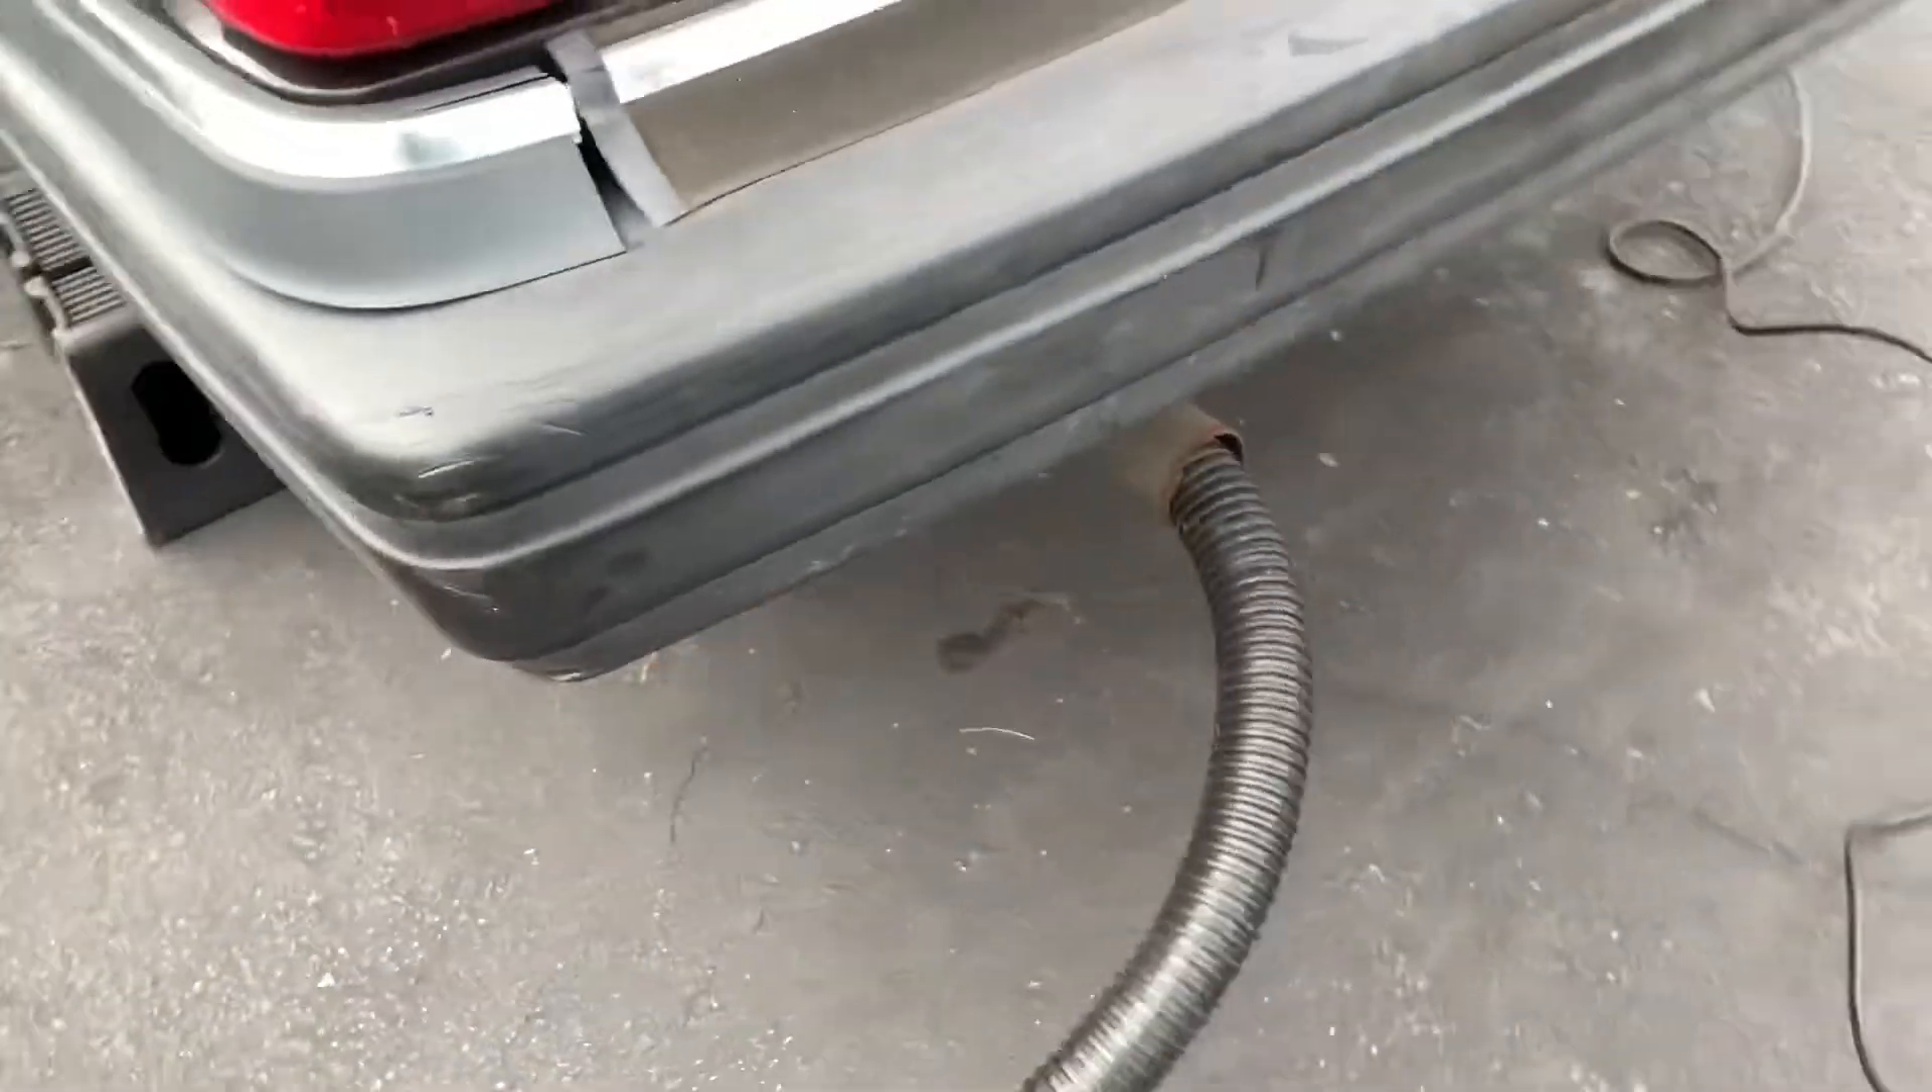So at the back of the car i have put my shop vac here stuck it right in the tailpipe.